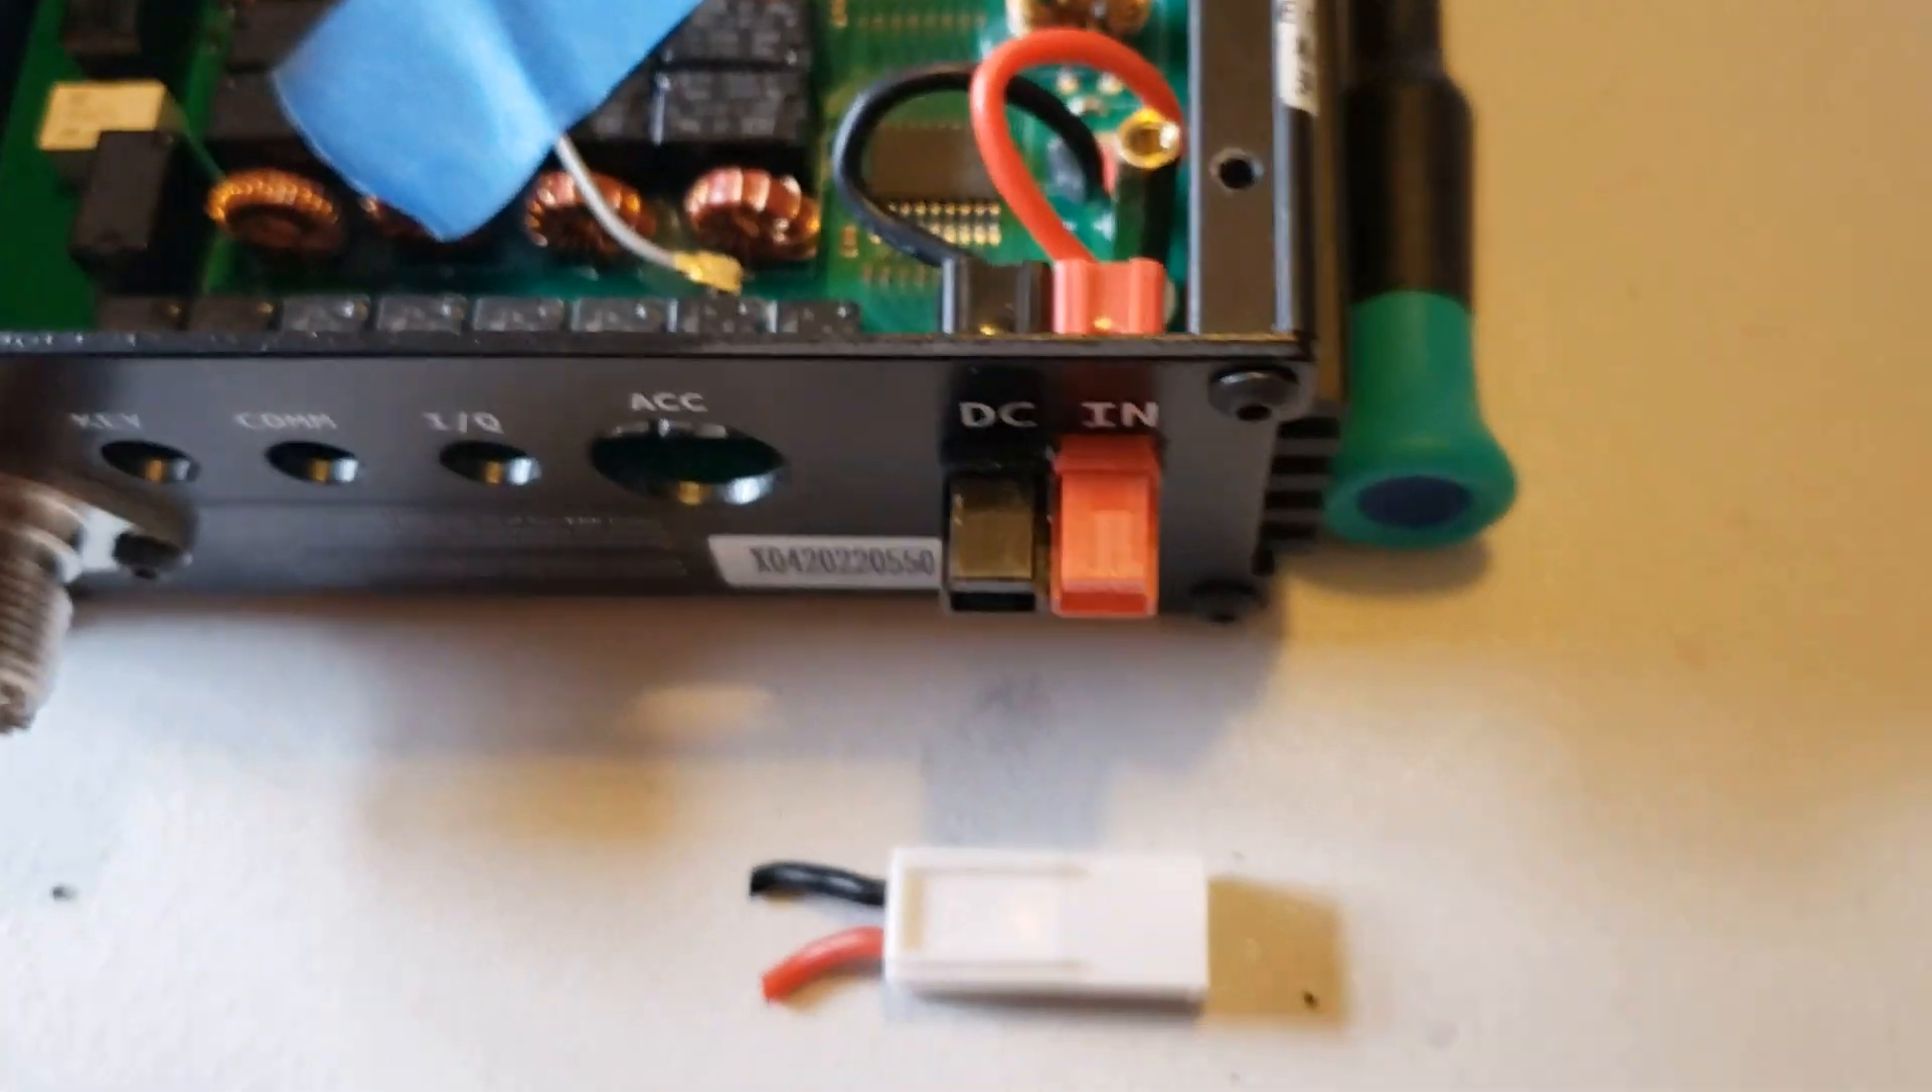We are now at the point in the mod where the power poles are through the back. The filing has been accomplished.